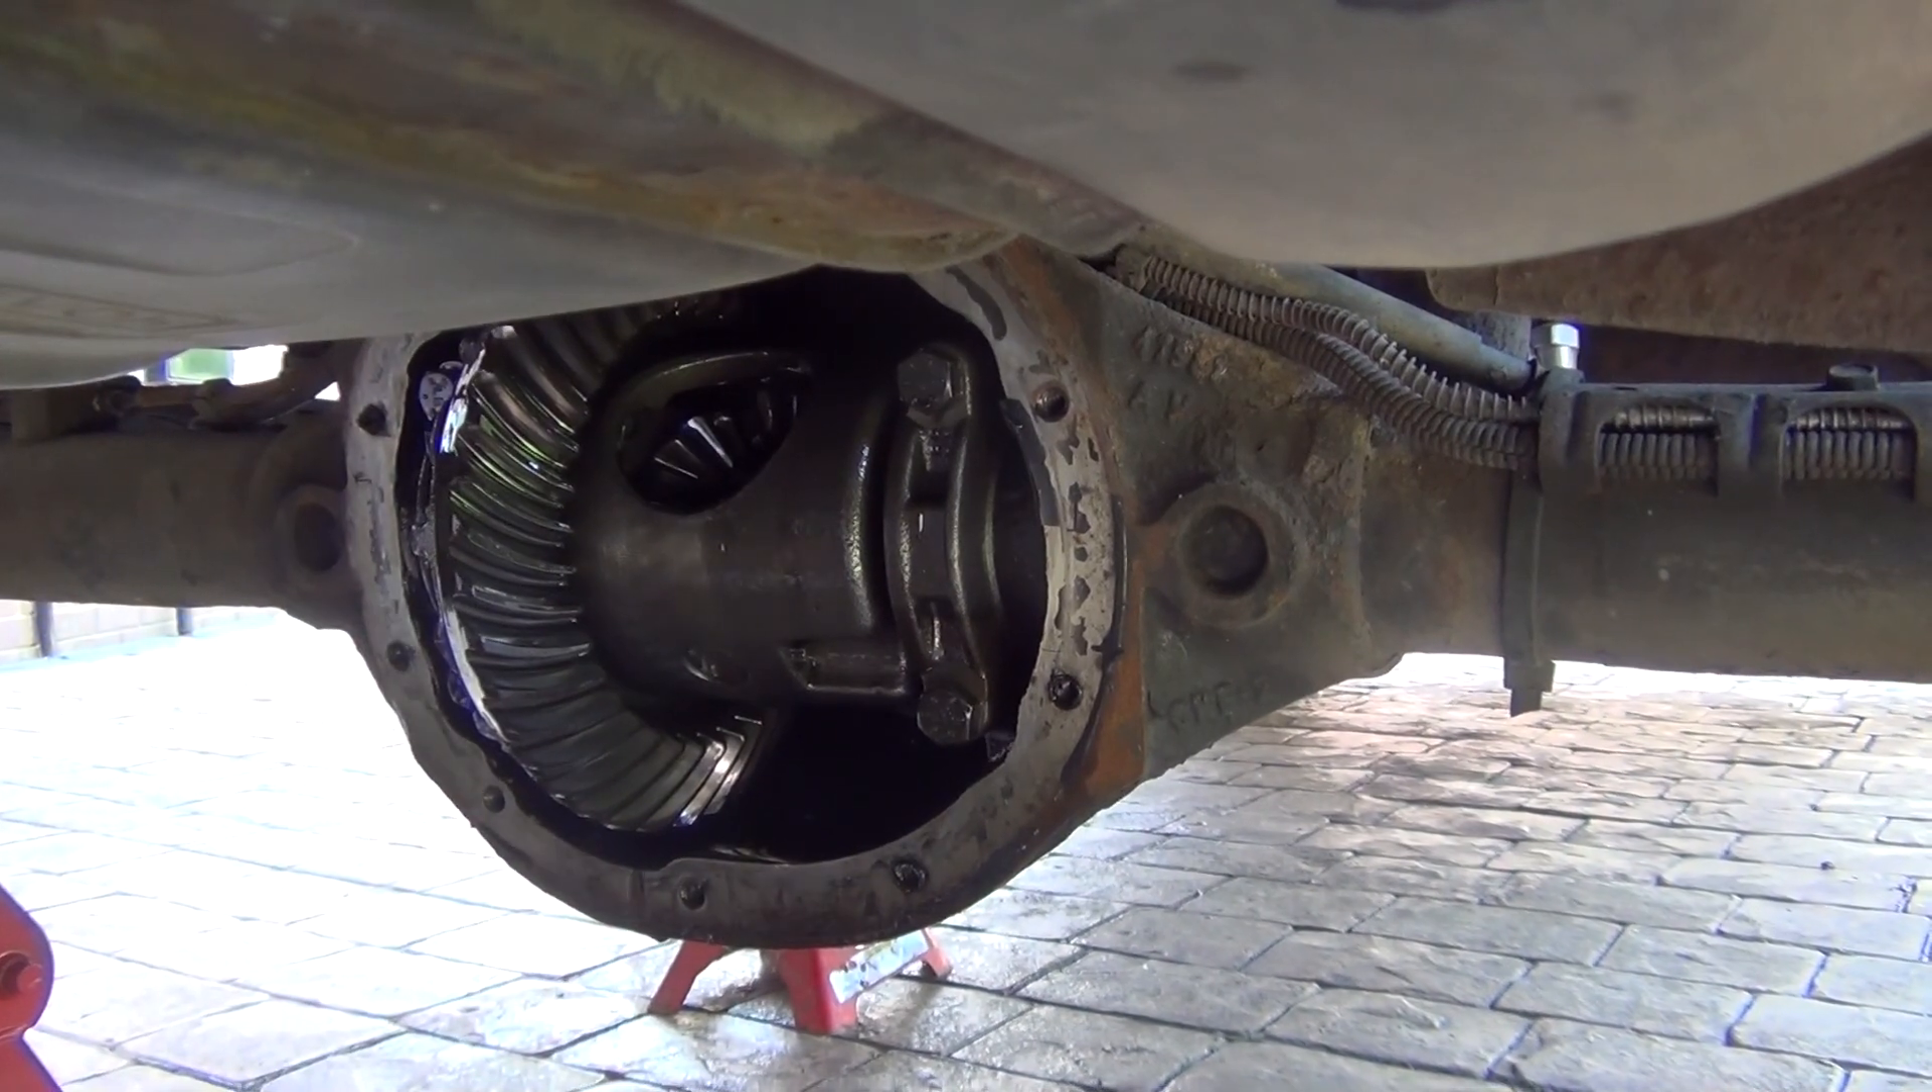All right so as you can see I've taken the cover off, I'm going to let it drip.